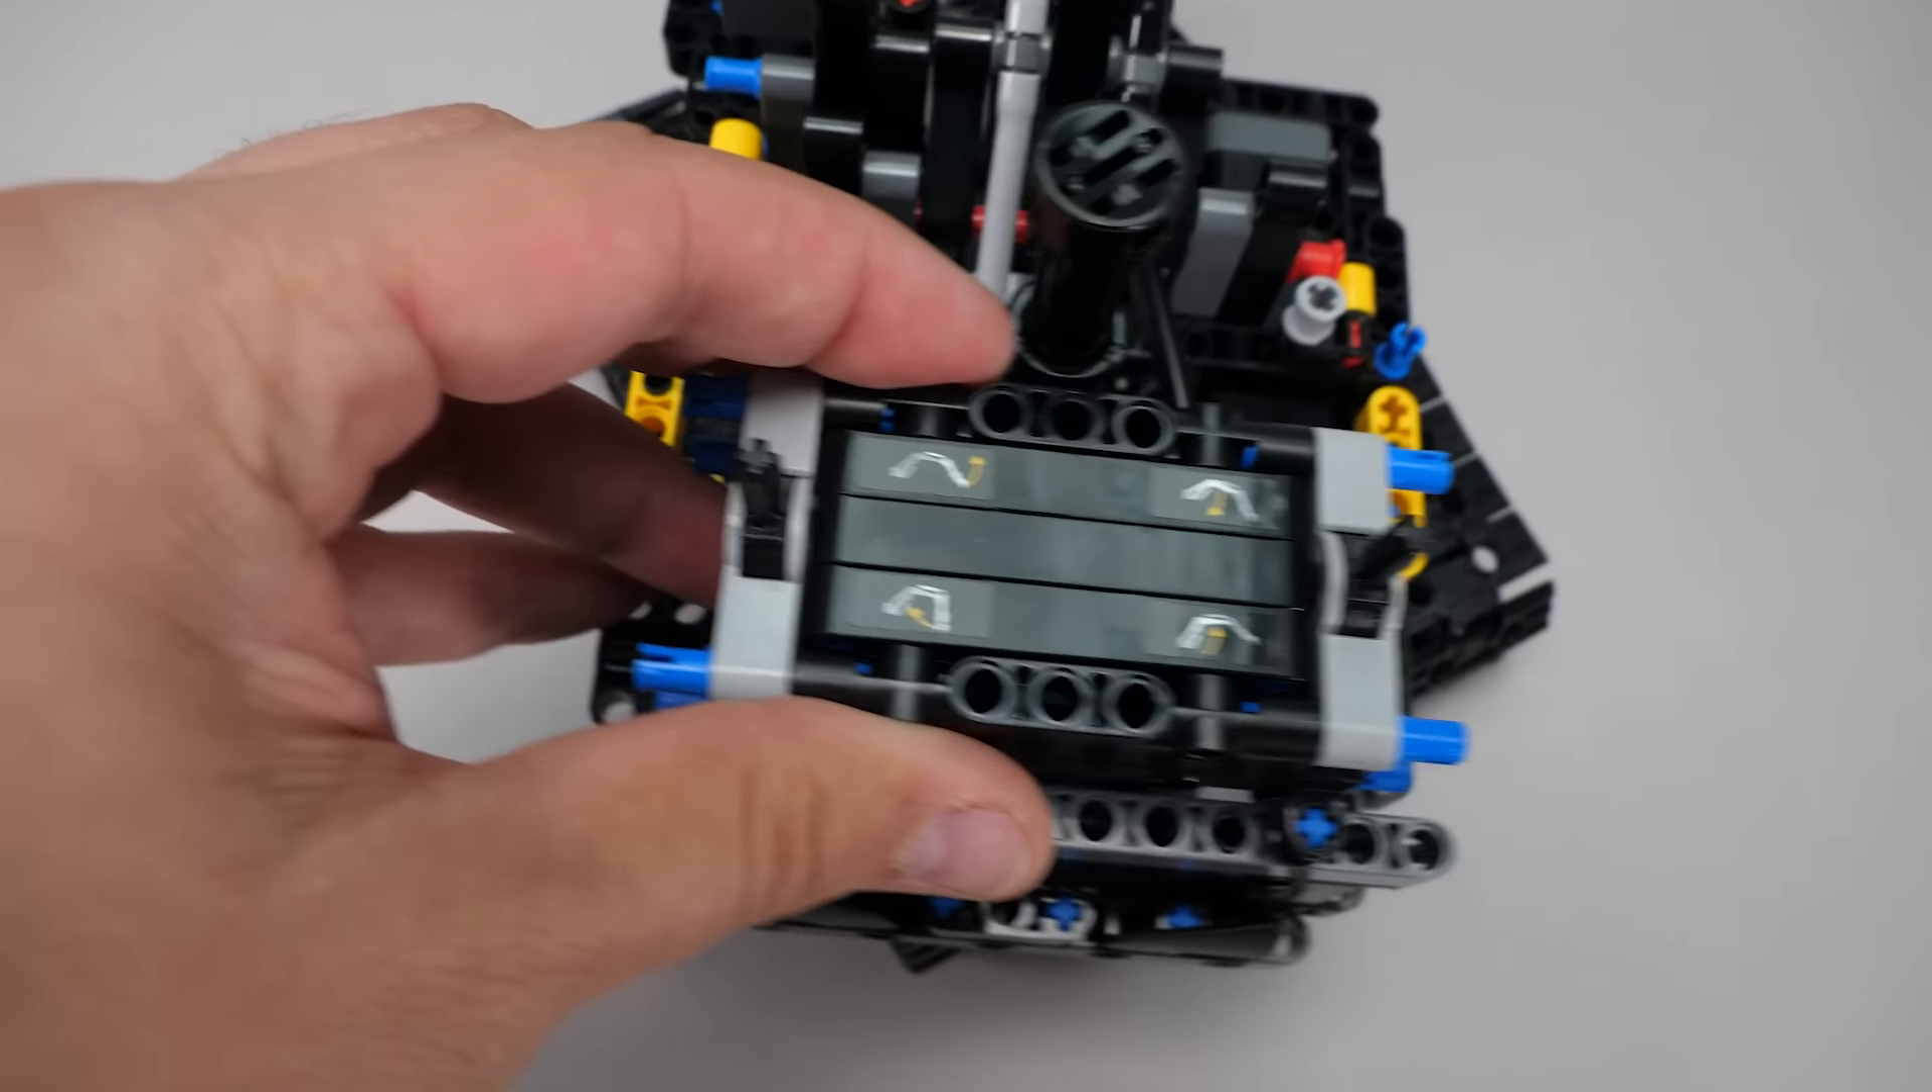We have mounted the pneumatic switches and attached the small stickers that indicate the functions.